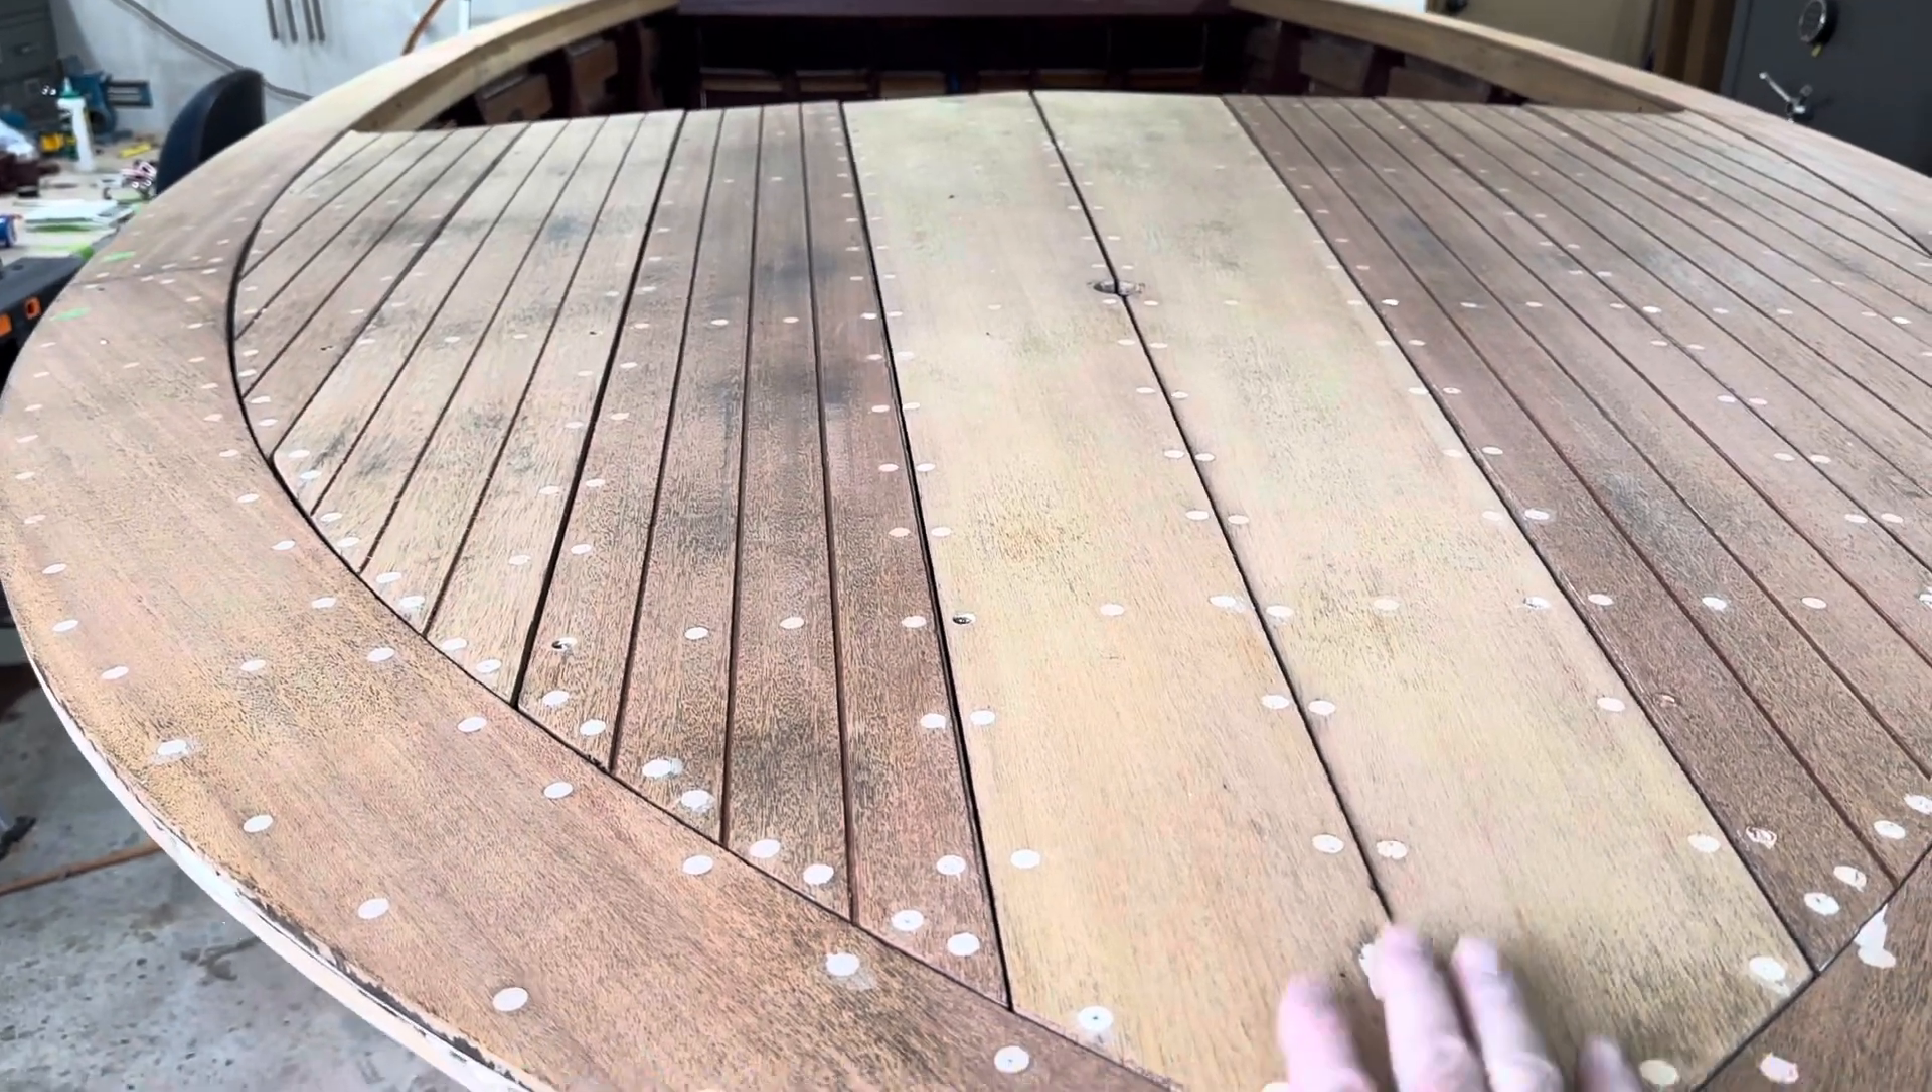So I just finished attaching the planks on, well, all the top planks and trim just temporarily.